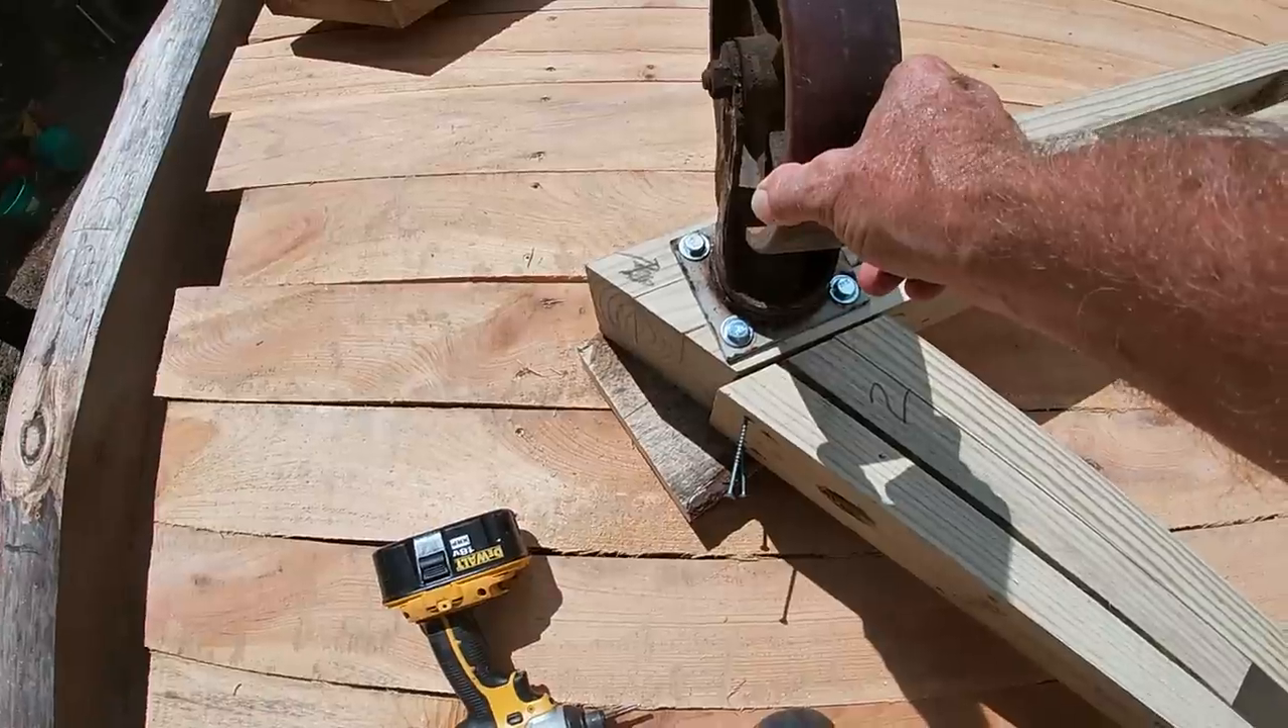I've got my casters on there and I've got them bolted on with some half inch about three-eighths lag bolts.